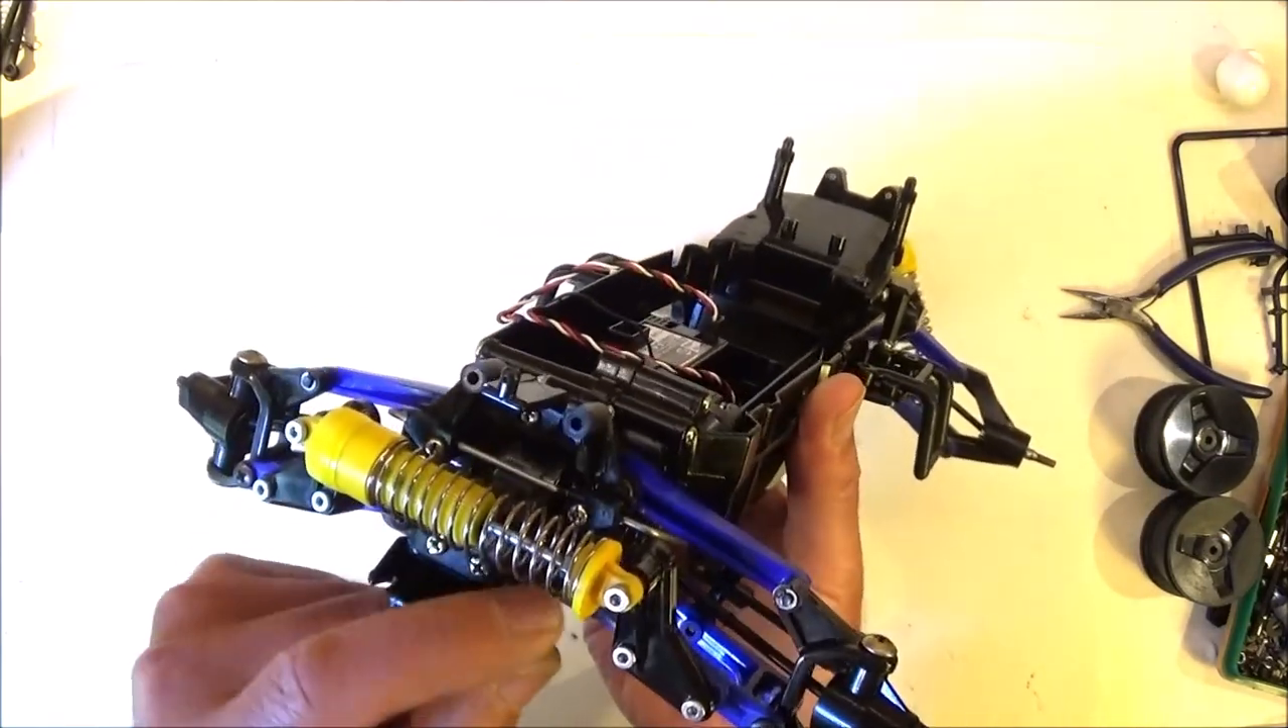I've got the new plastics fitted and you can see I've got the shocks mounted so you've got the single front shock.